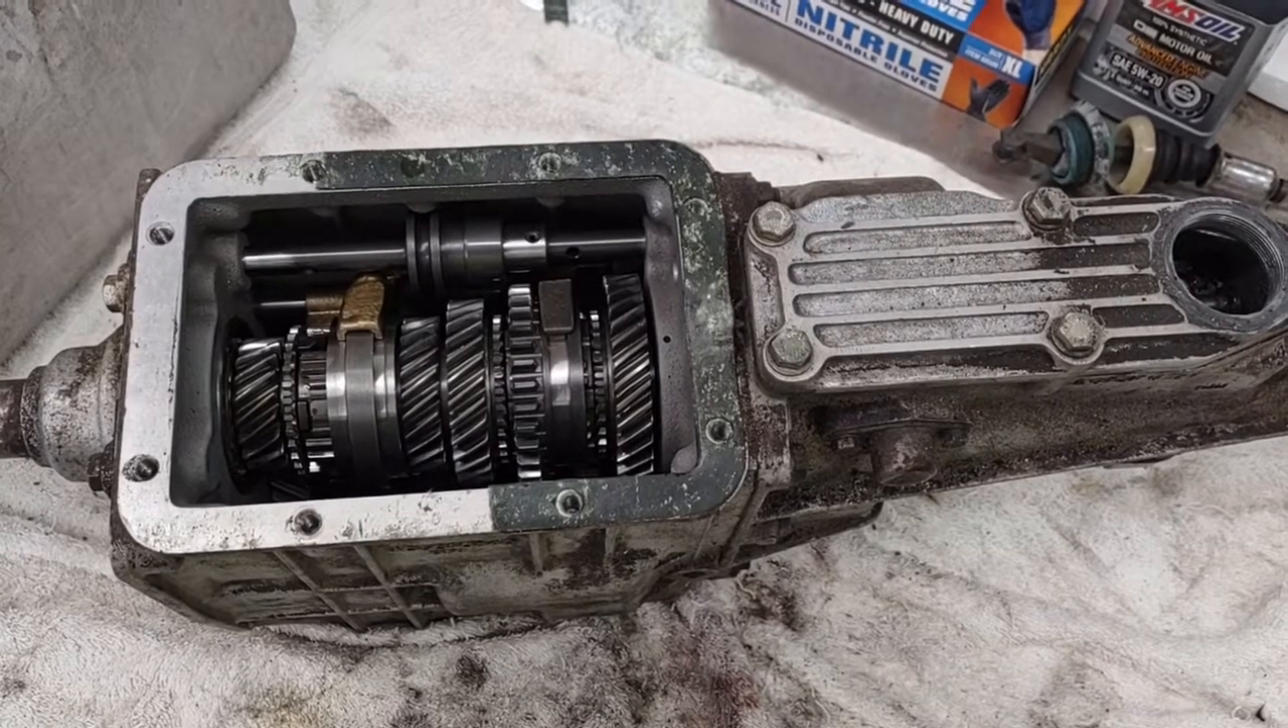Okay, I've removed the gear shift linkage and taken the top cover off.